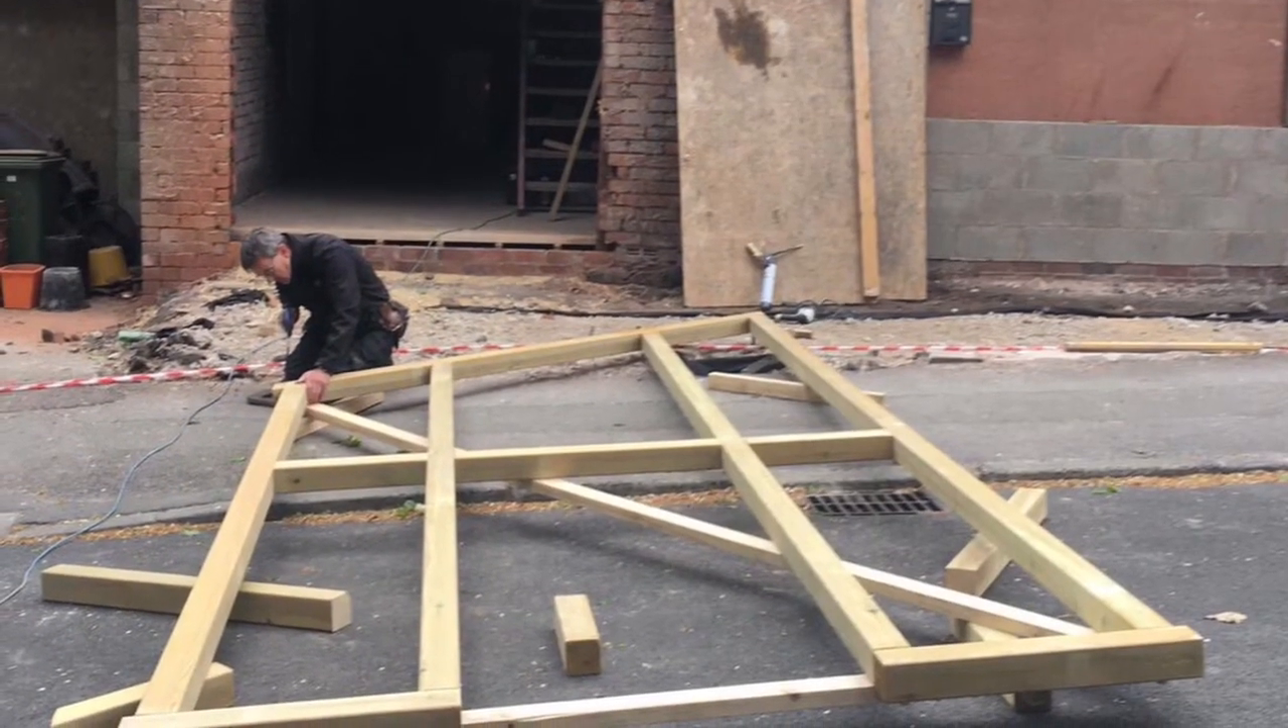We've added a diagonal brace to keep the frame square while we move it and the brace across the doorway at the bottom to keep that parallel.